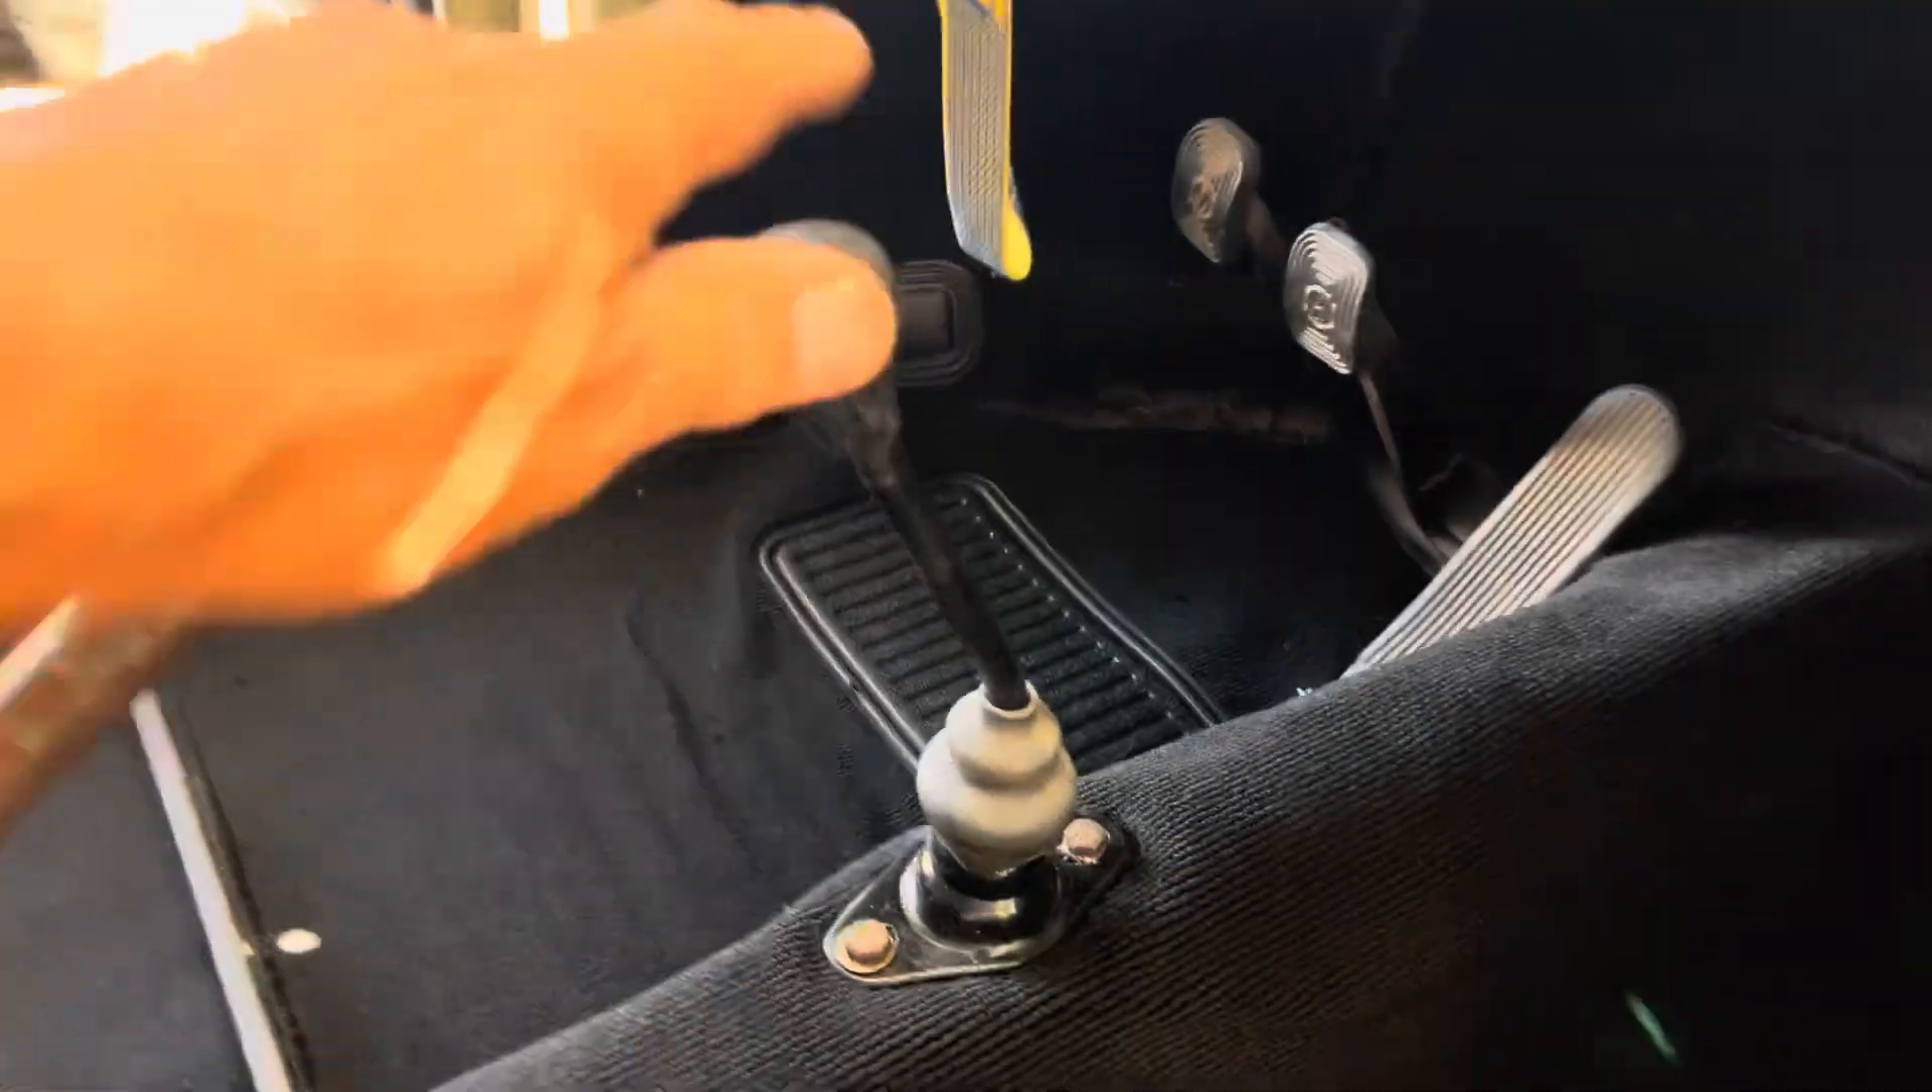All right, all done, shifter's in place.